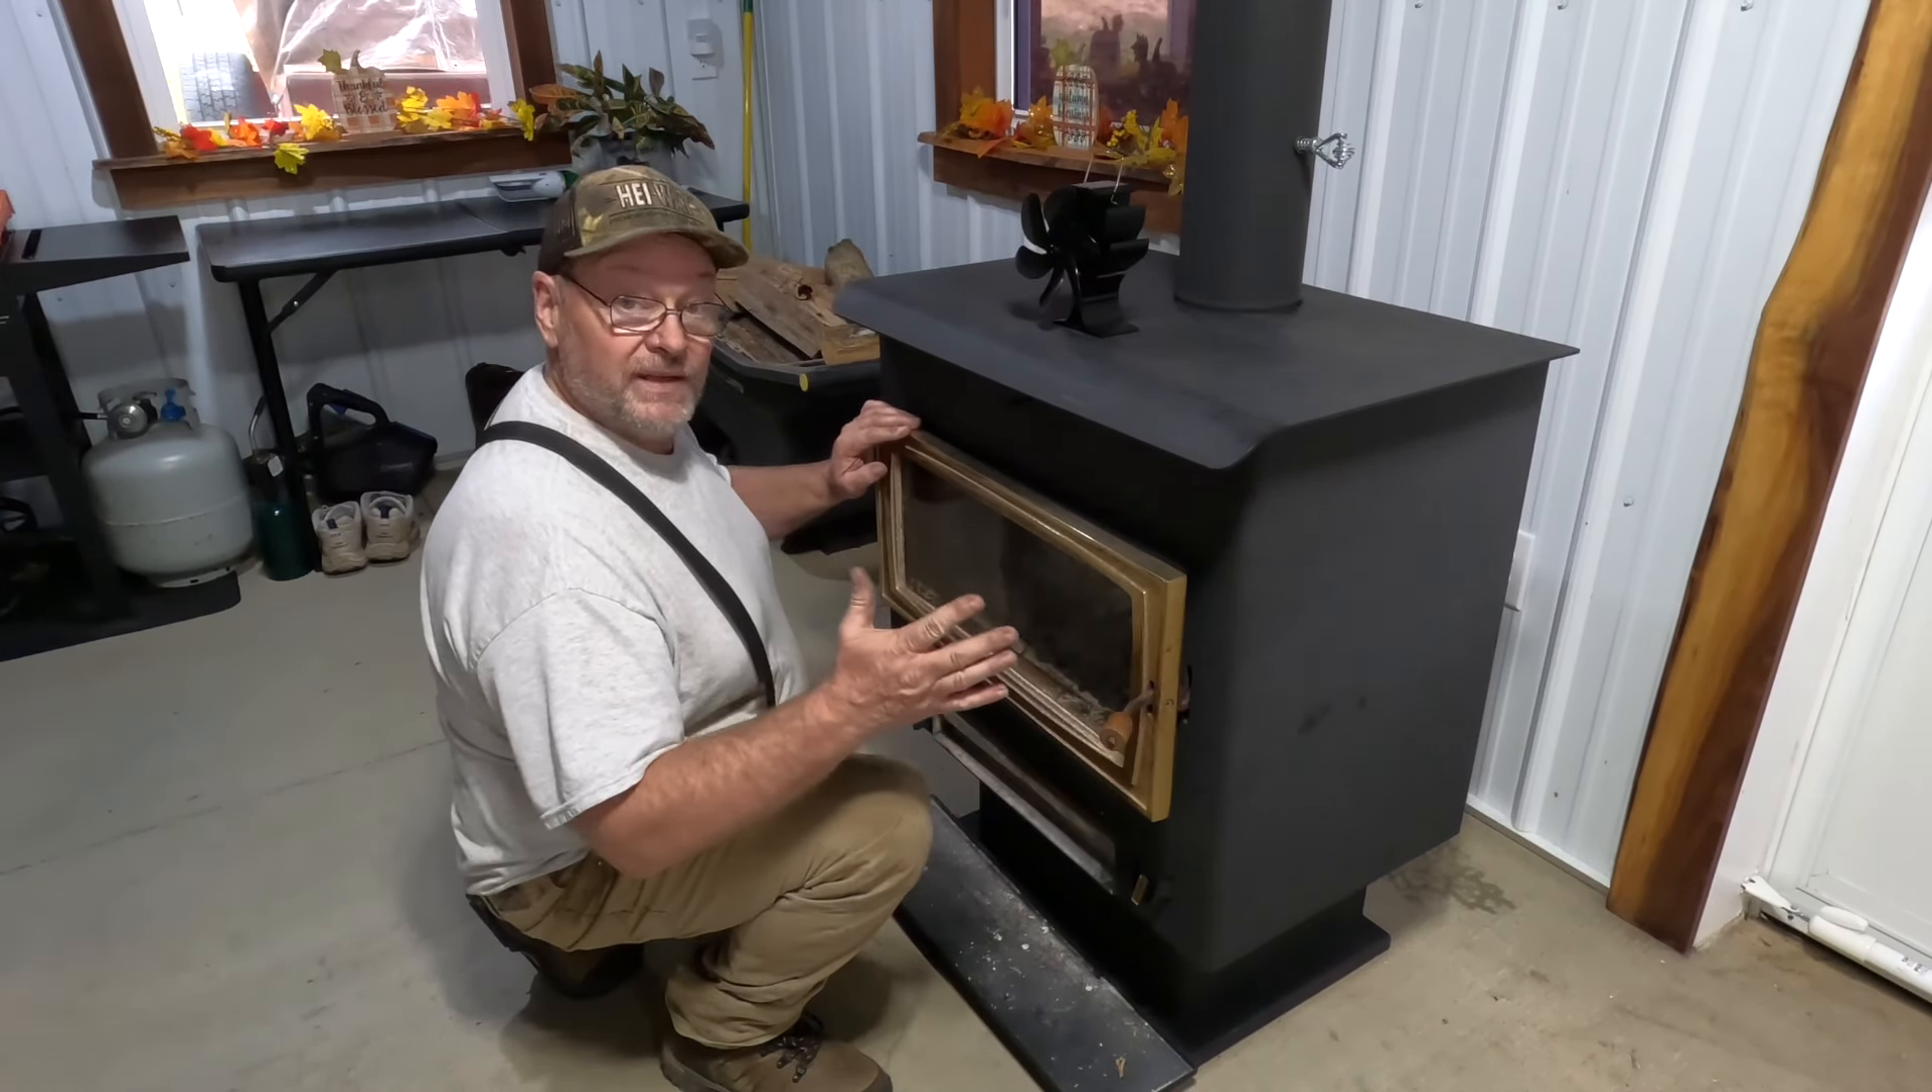Alright, so our door's on there.